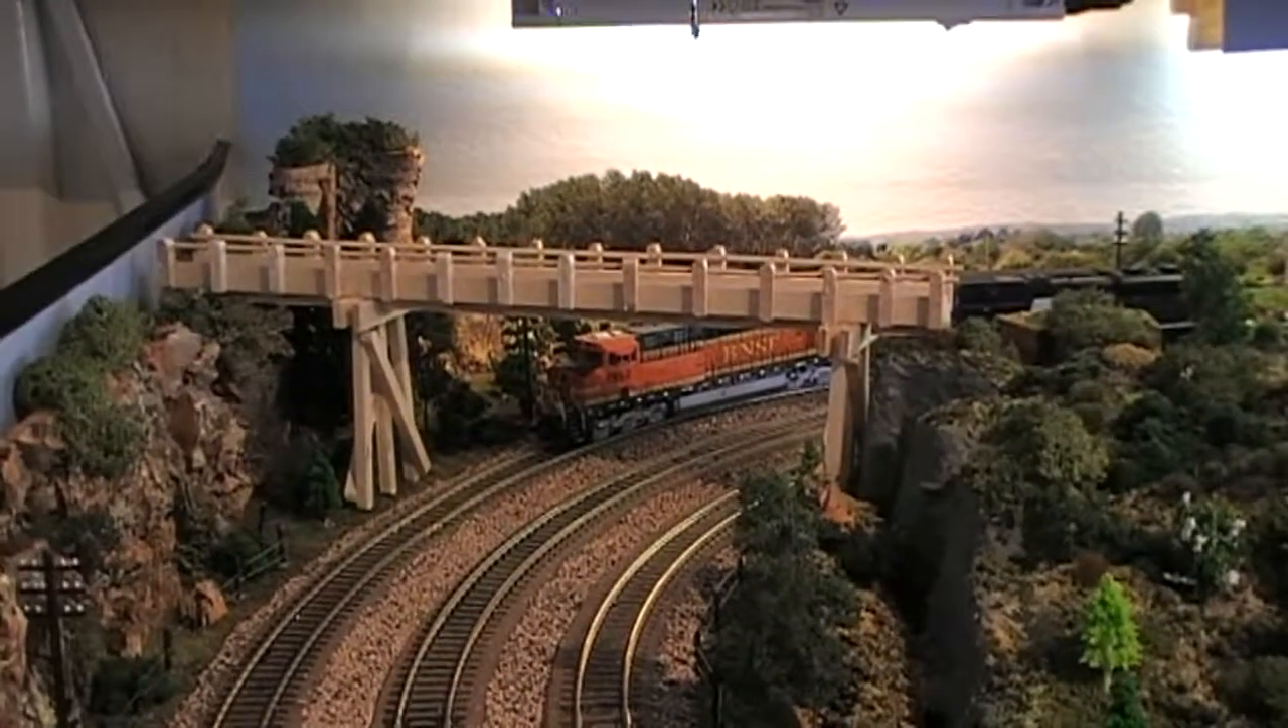The new bridge is now in place but it's not fixed and of course it still needs painting.